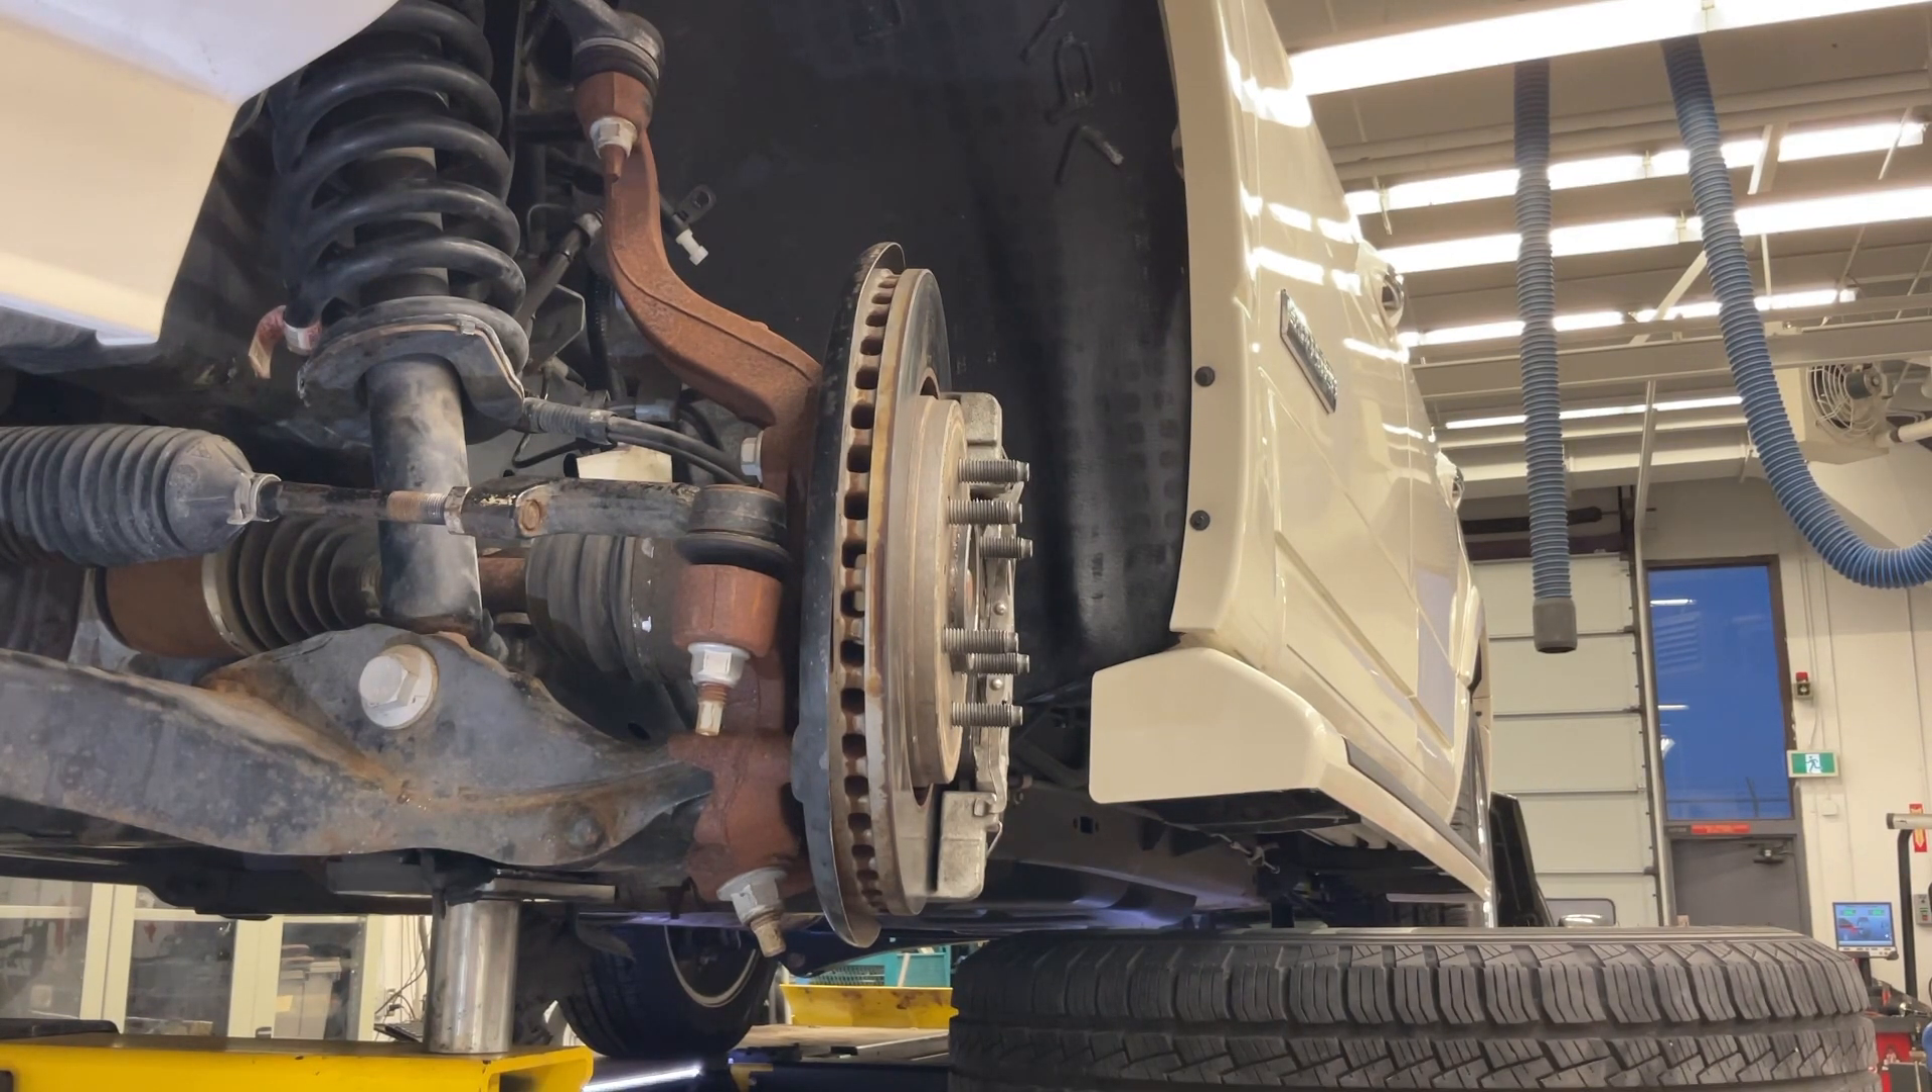We have removed the wheel so it's easier to see the components and easier to see the setup of the gauges.